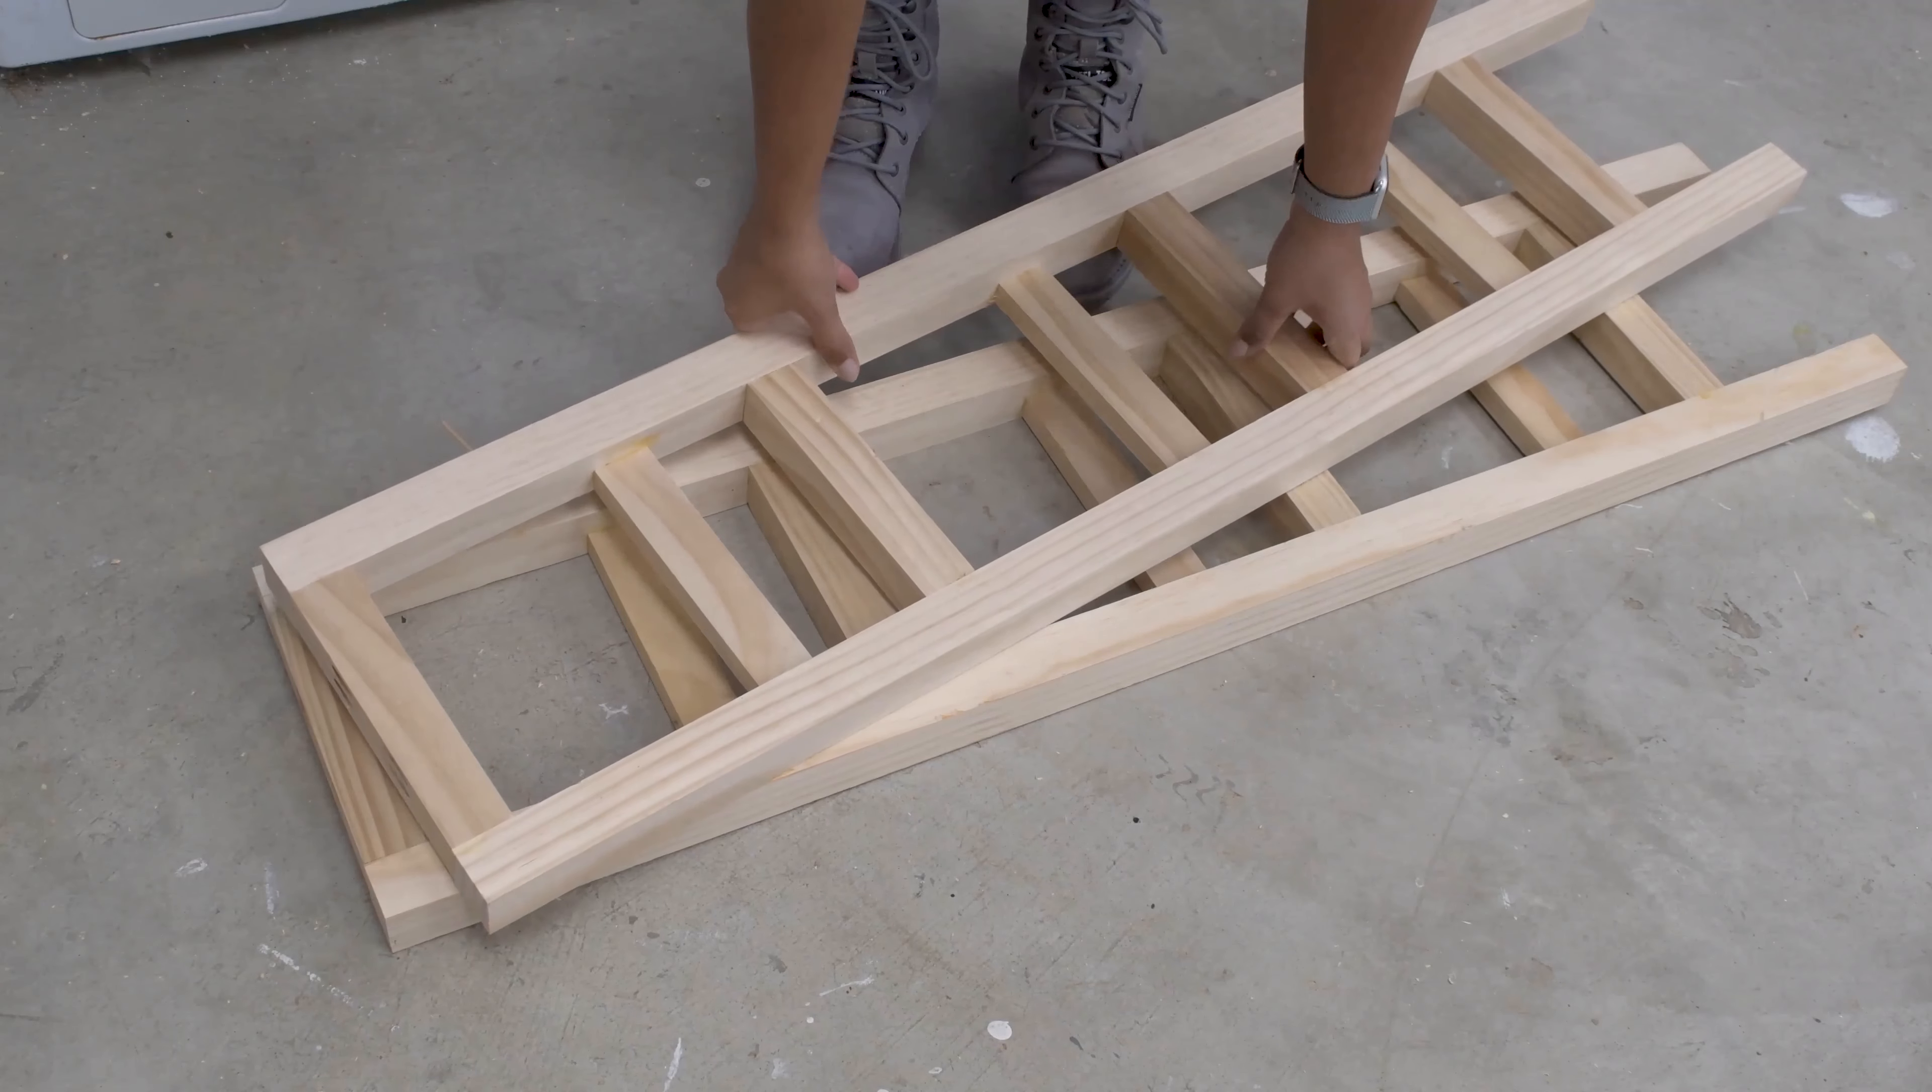That is the side frame and of course I built two of these.